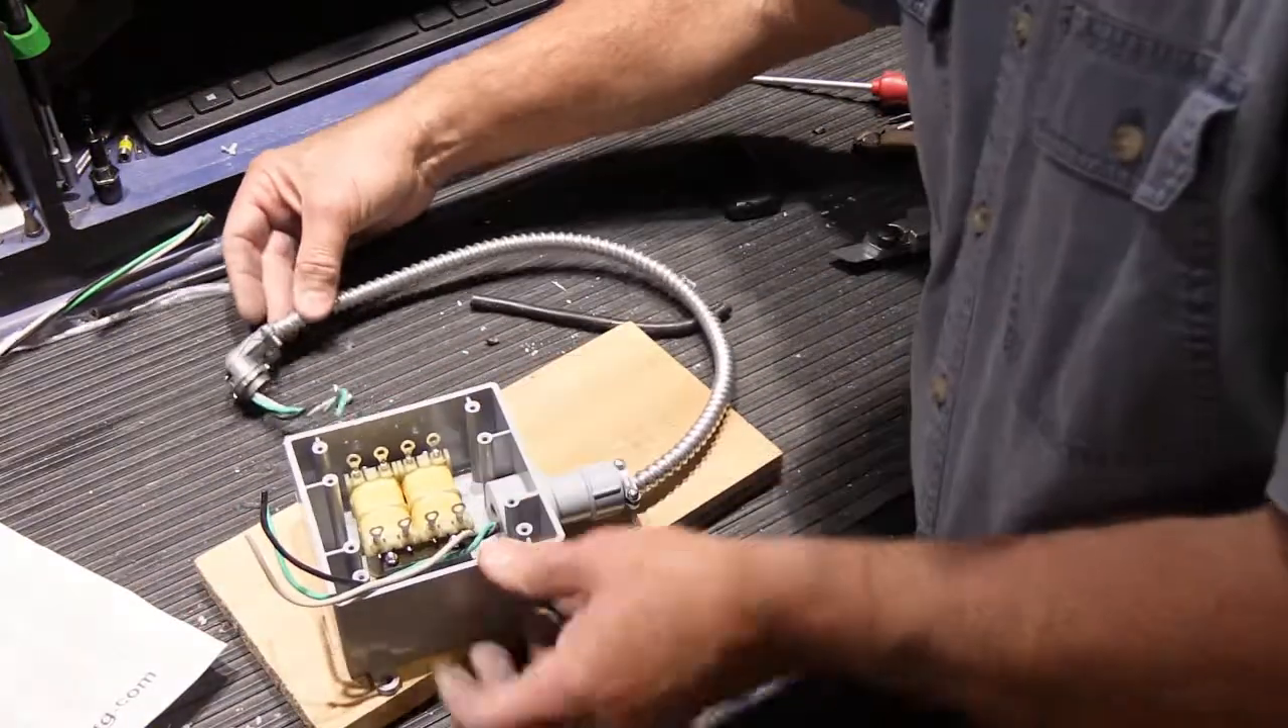So now the armored cable and the wiring is all in place.